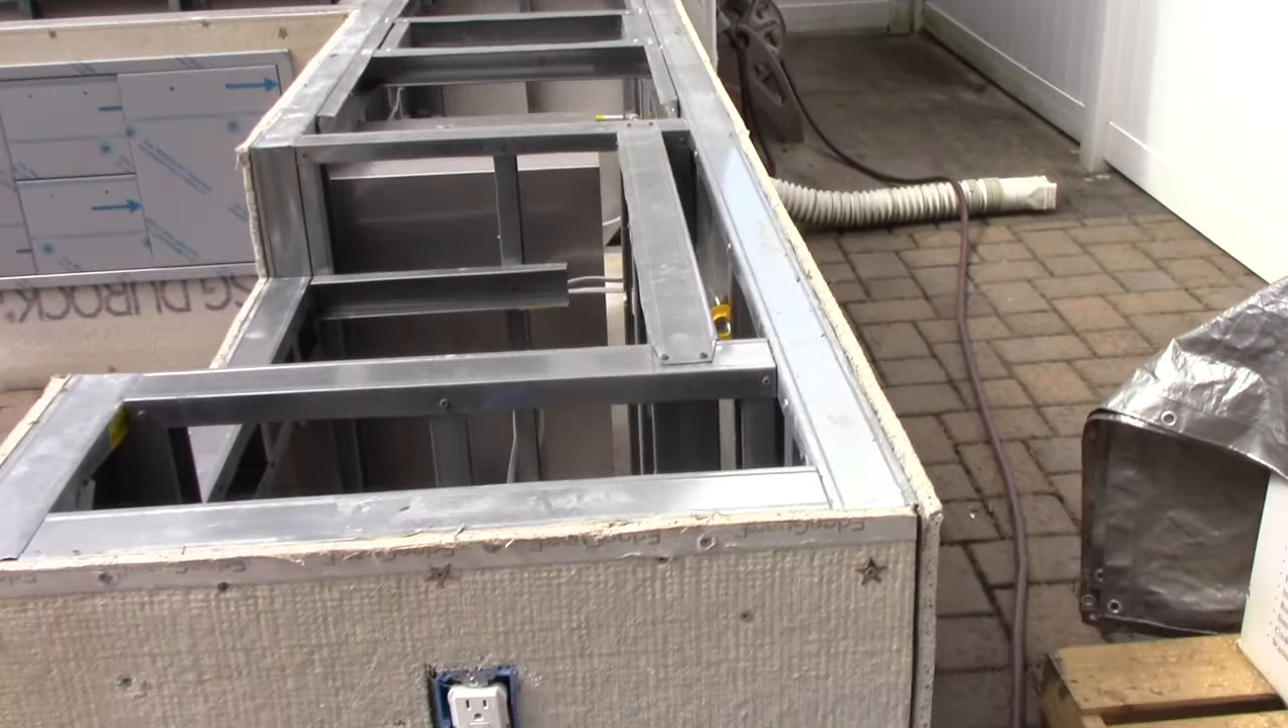Right now what's left is the countertop and the stone work.